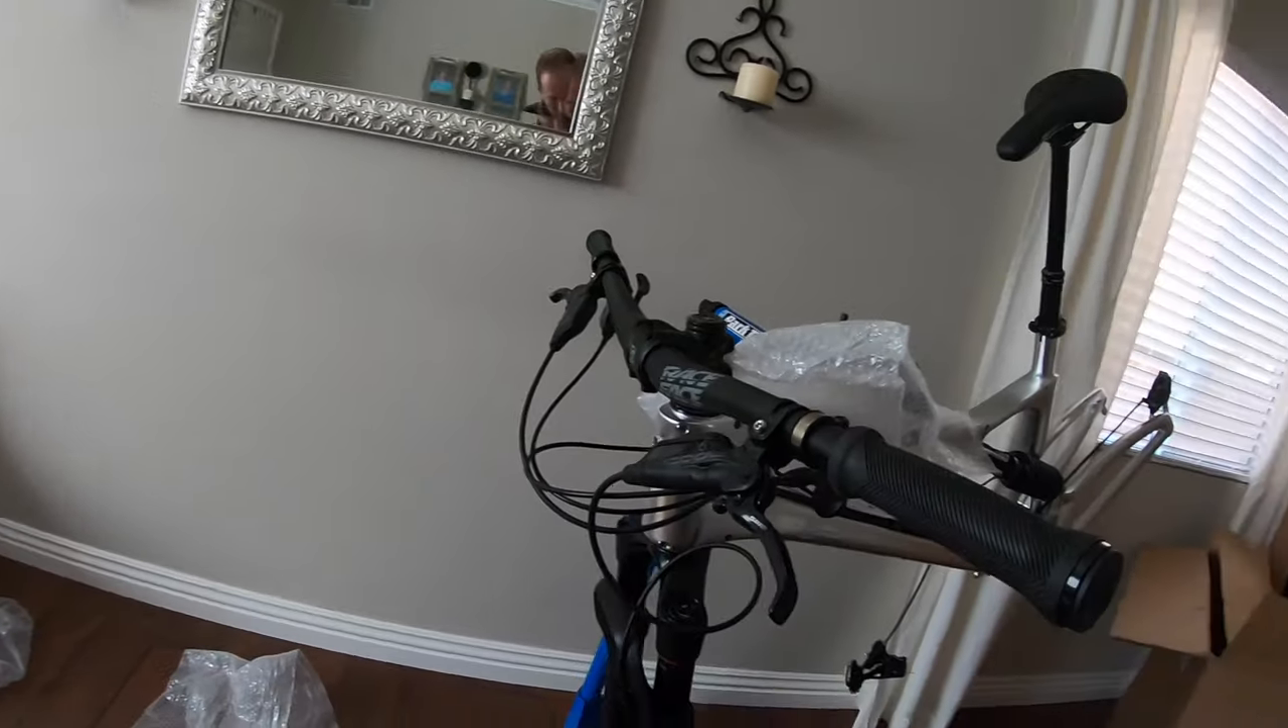So I got the seat post installed.